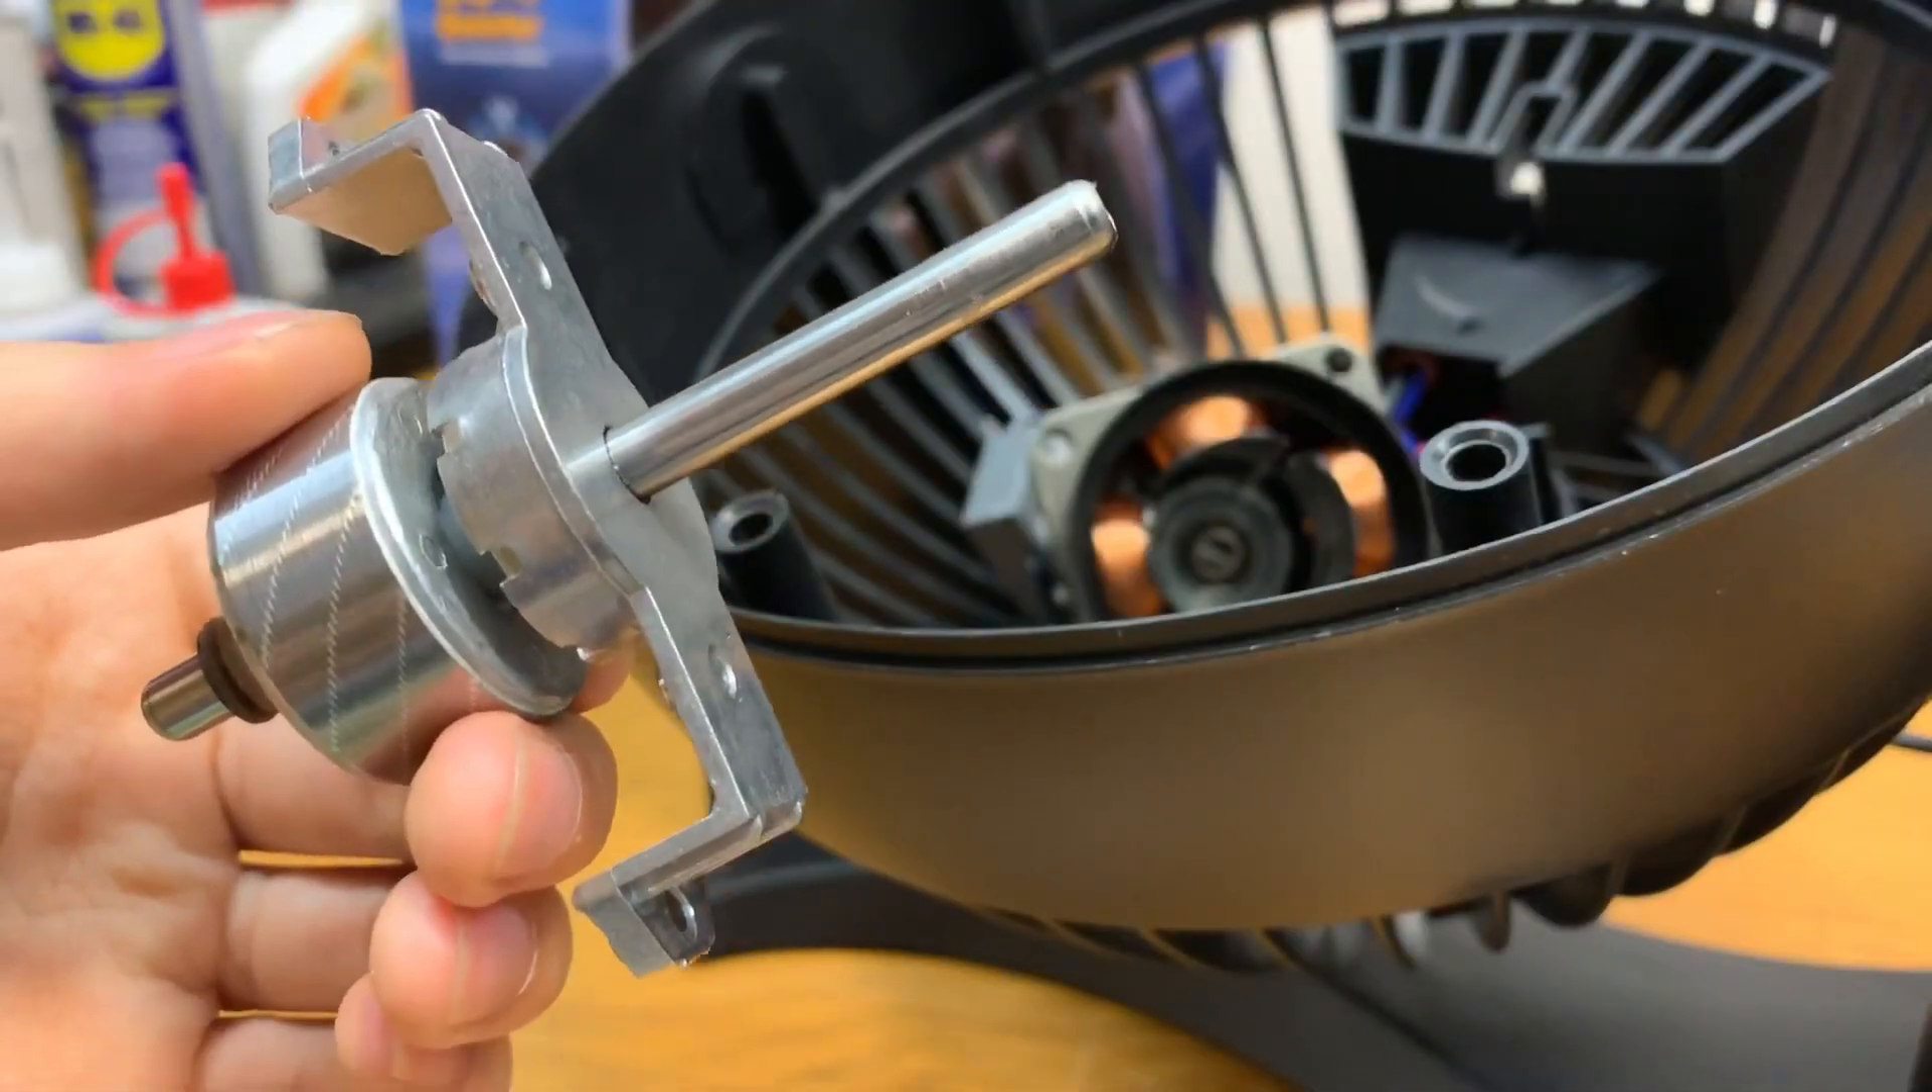So here we have the rotor and the front bearing assembly pulled out of the stator.